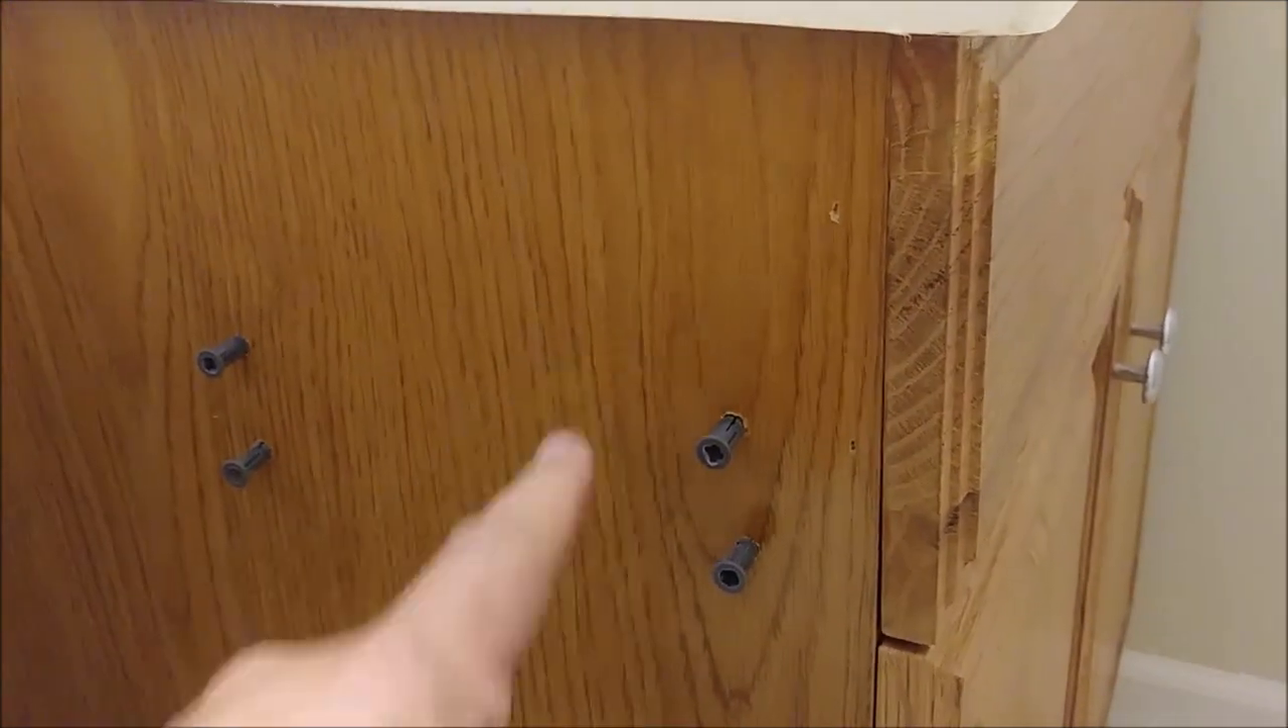So here I put four anchors here, you can see, you have to use anchor here, because almost cabinet and vanity, this wood is not really oak.